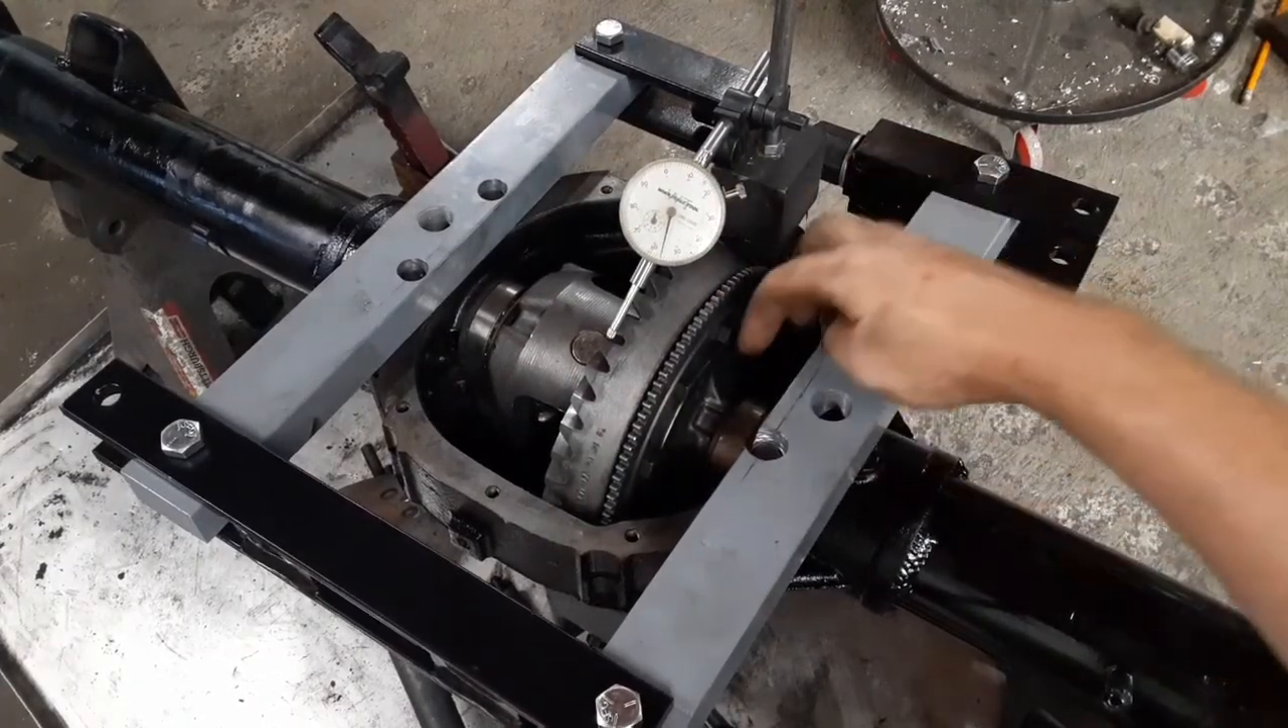Alright I got the carrier in.